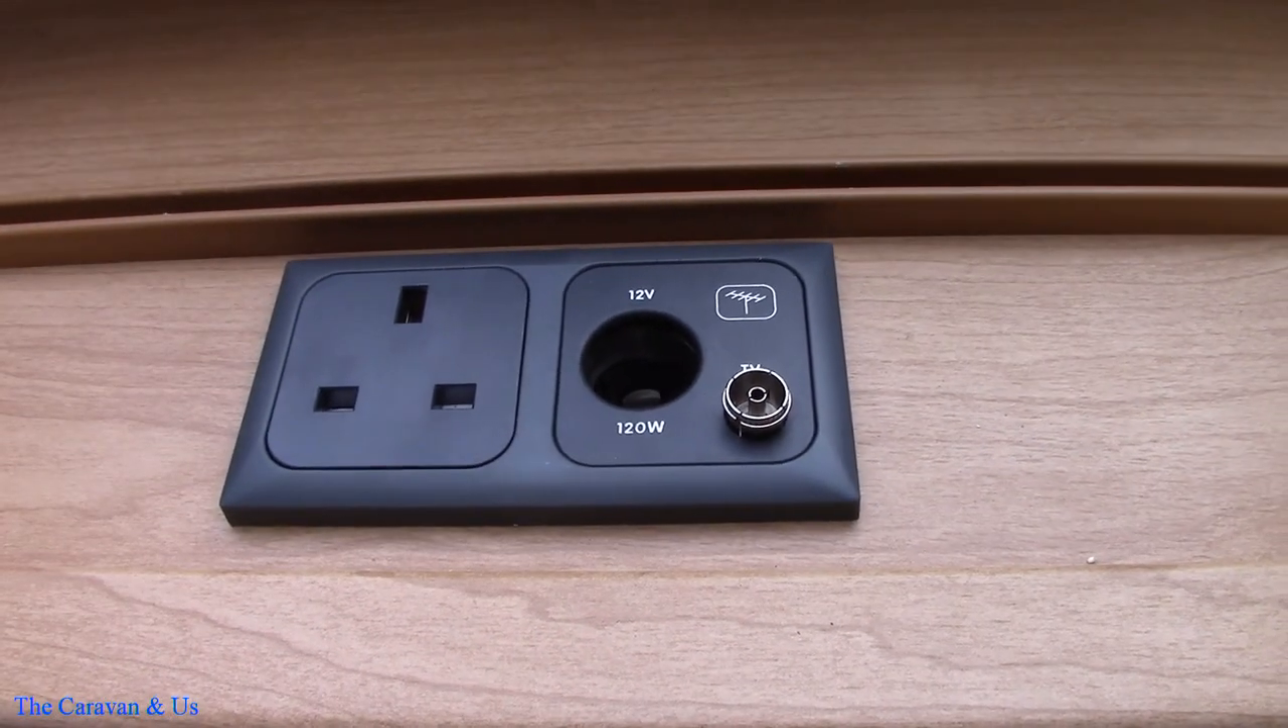And that's the cover in place.